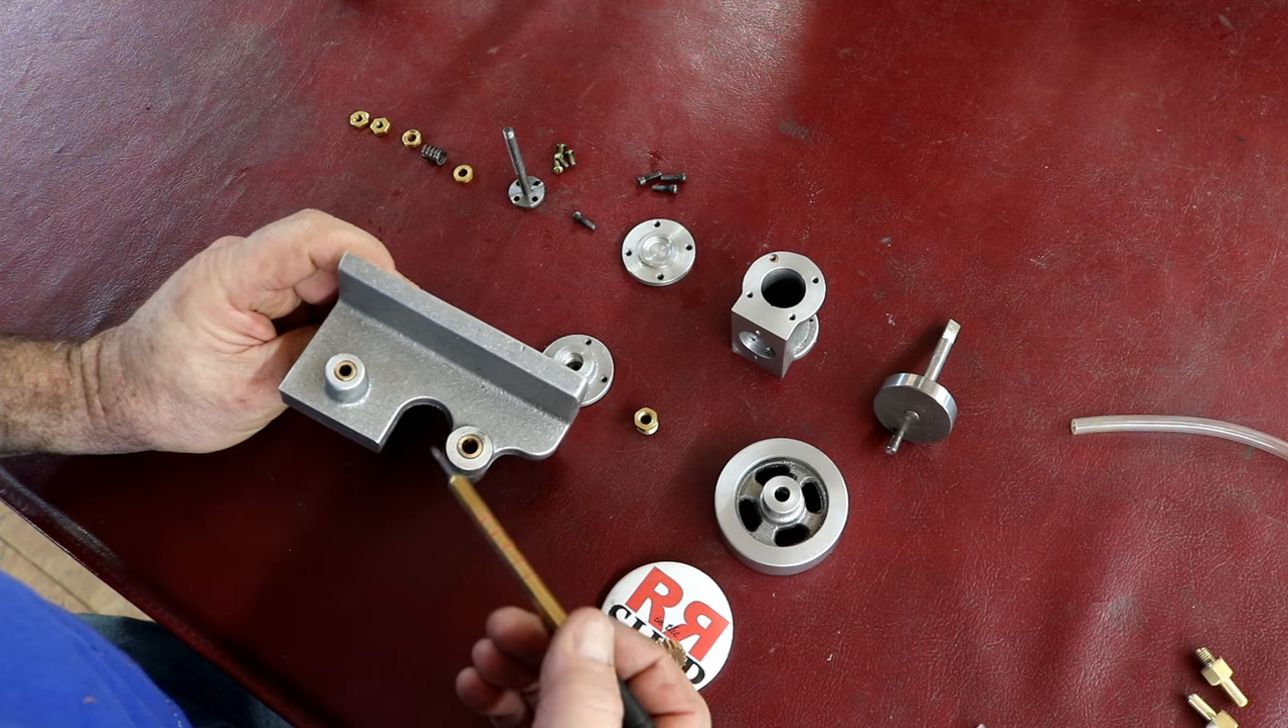And the bushings are in place here.